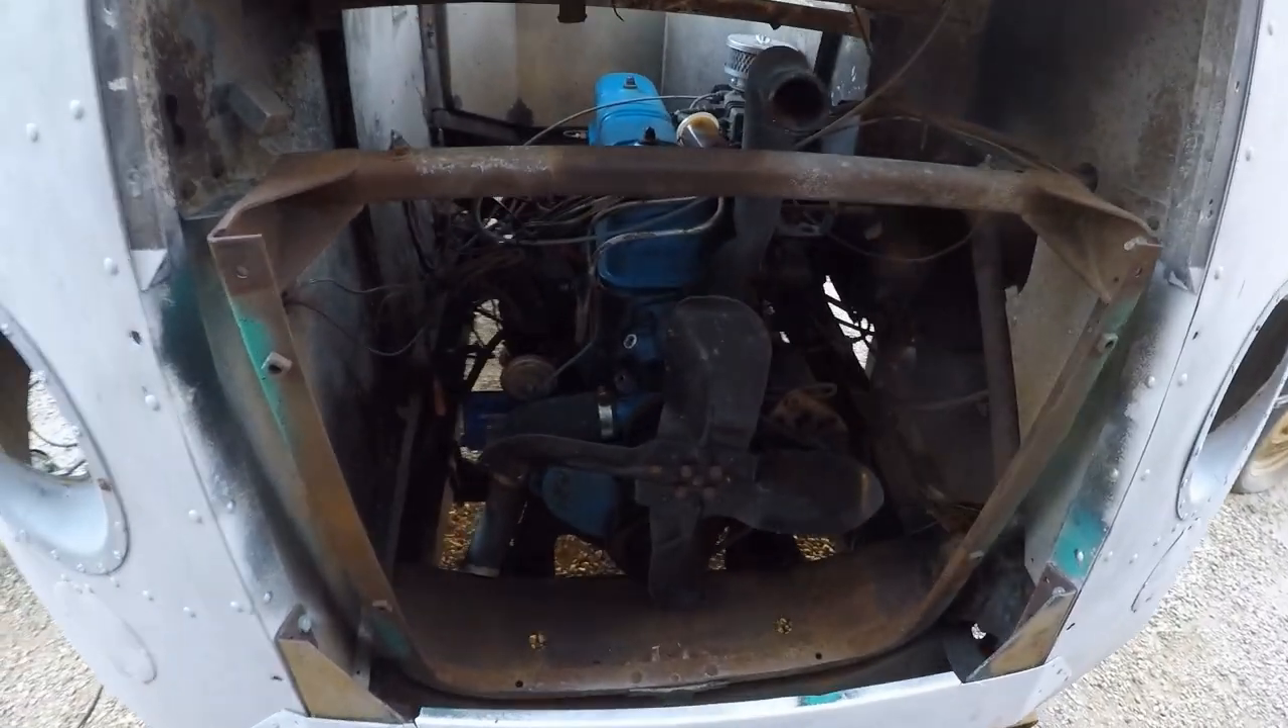All righty, I've got the radiator removed here, and I was taking a look at the motor, and she's in really good shape.